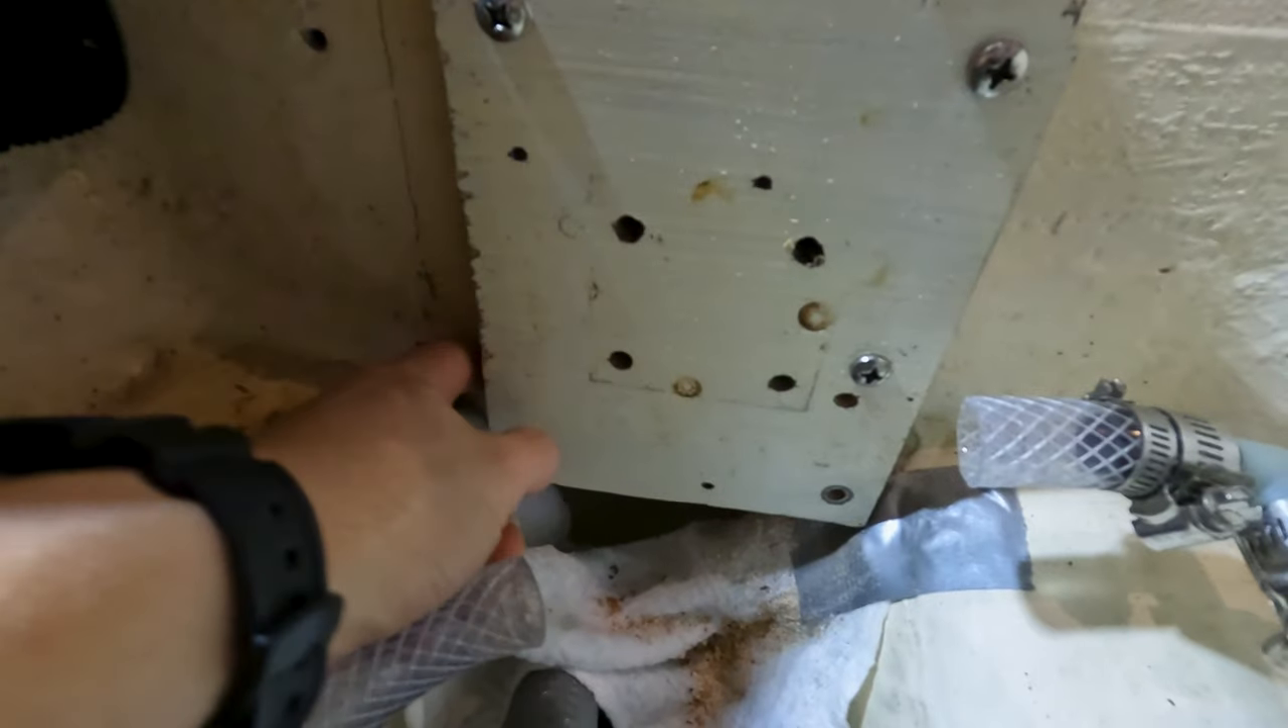We have our panel mounted now for the pump.